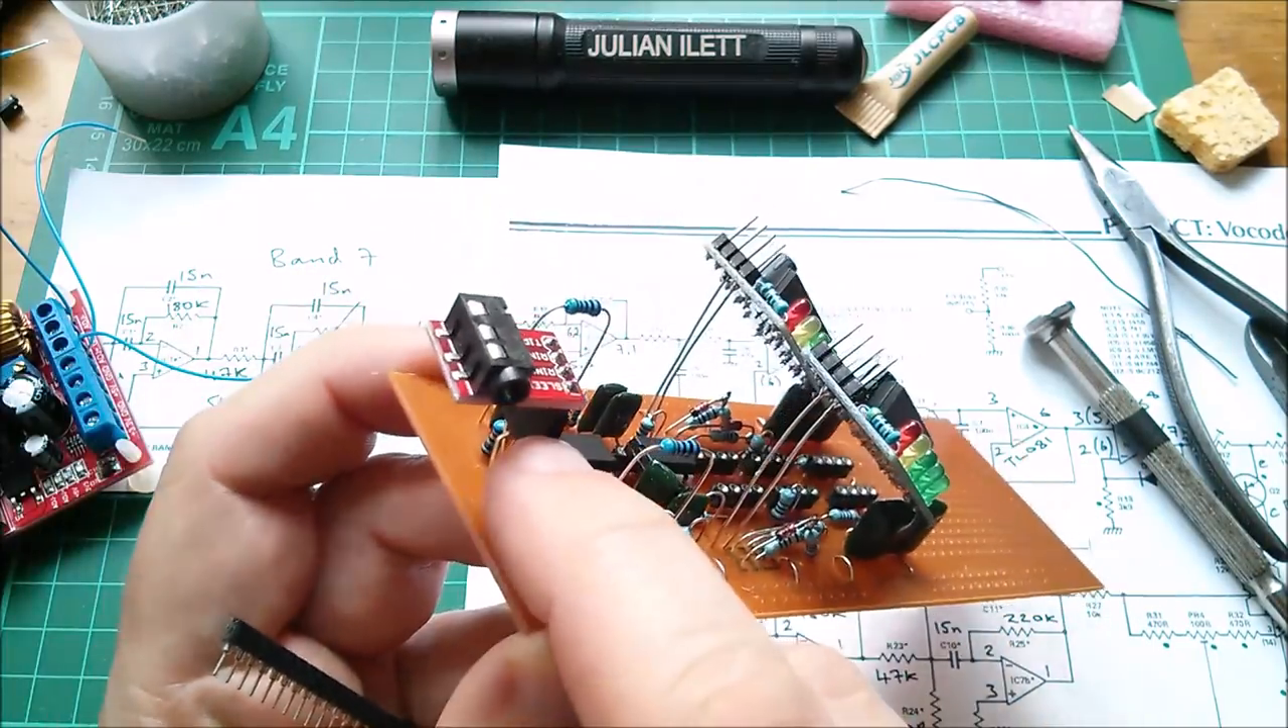Right, so that's my VU meters on there. A little, not very elegant connector there for this 3 .5mm jack.